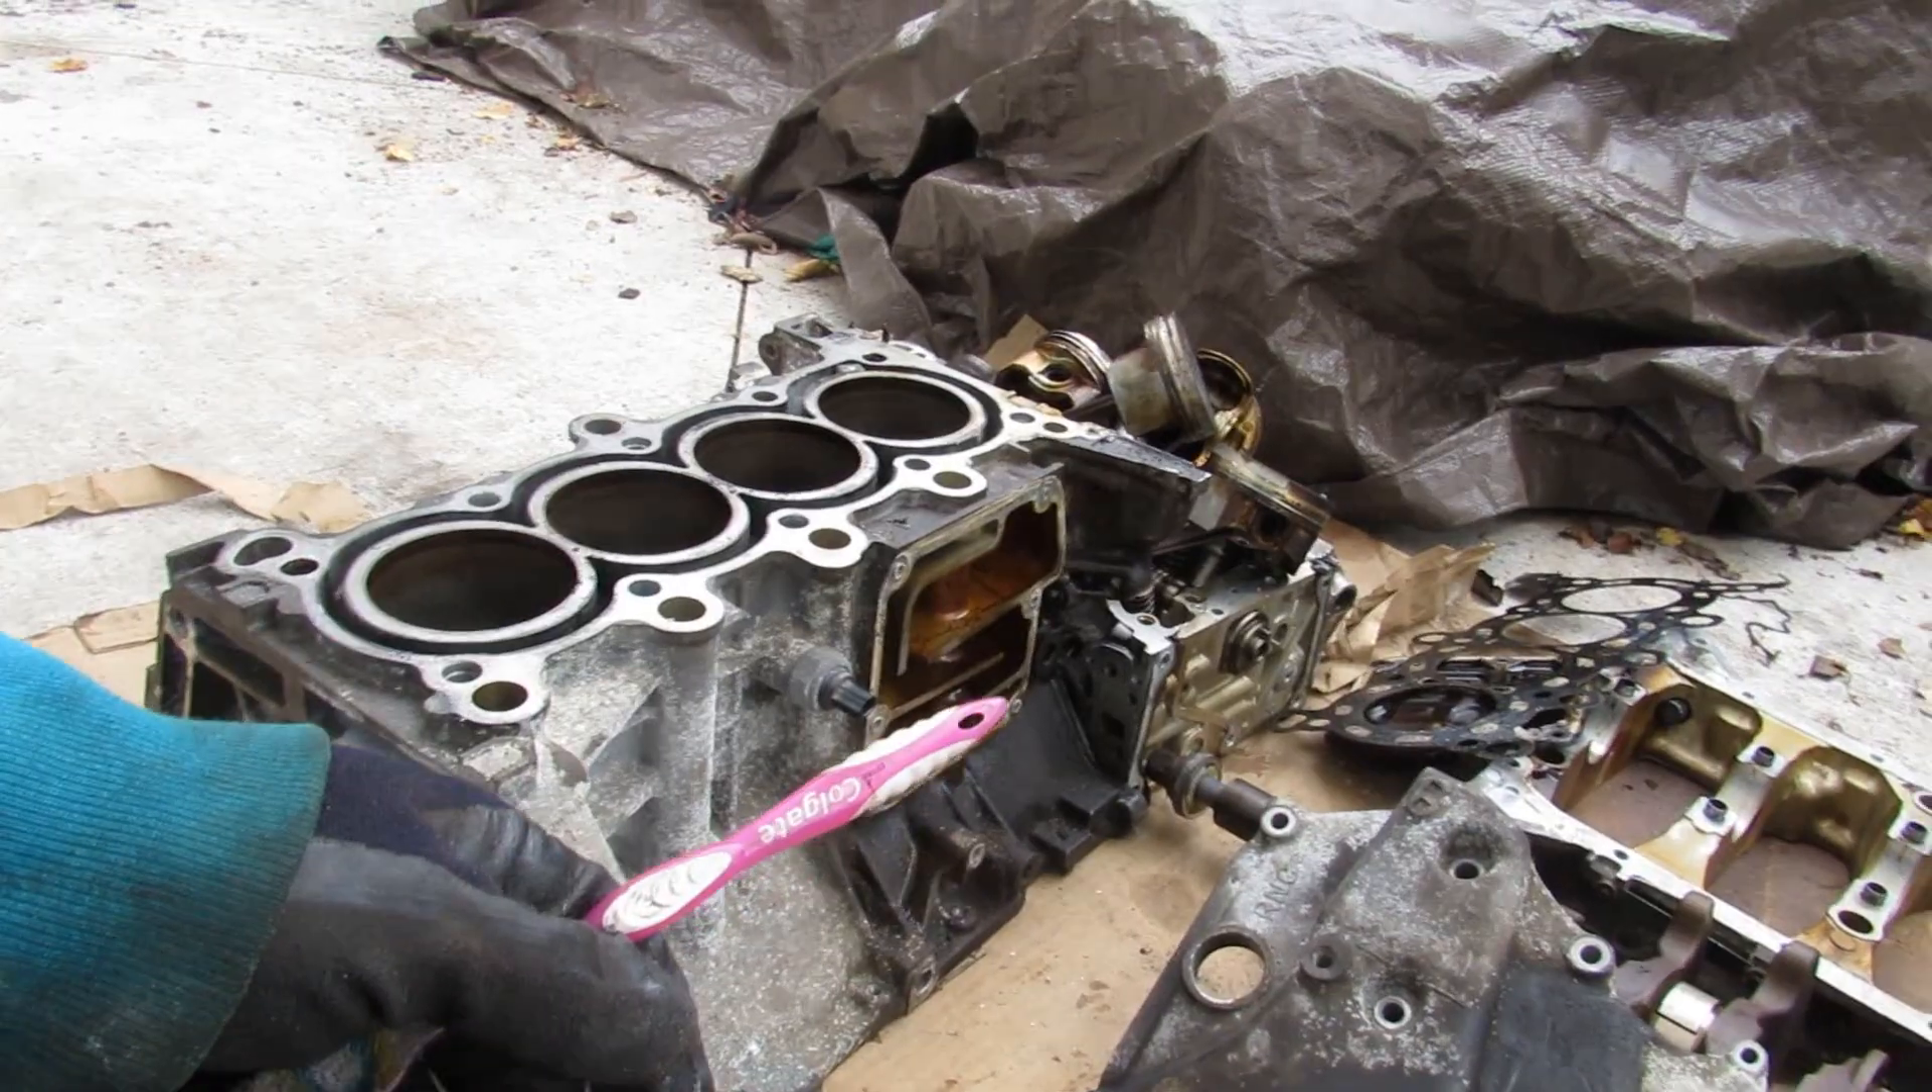So here we've got the entire R18 engine taken apart here.